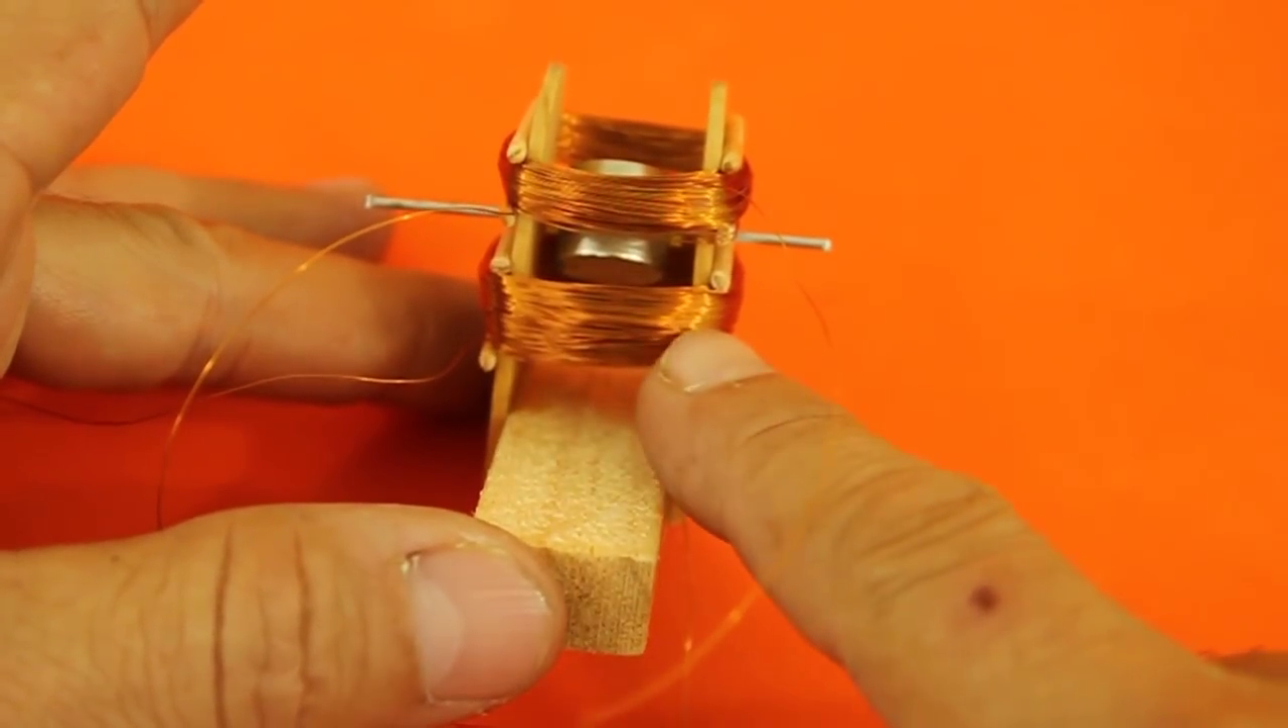The coils are now in place.